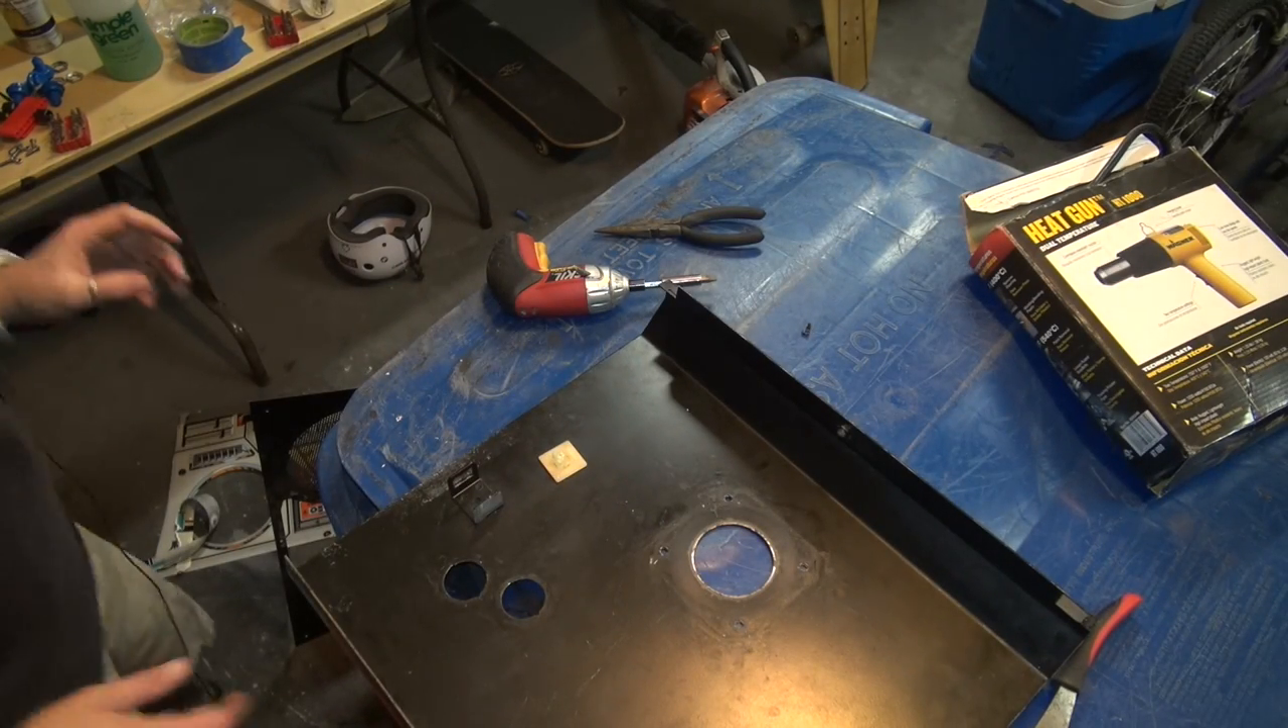So the joystick's off and the buttons are off.